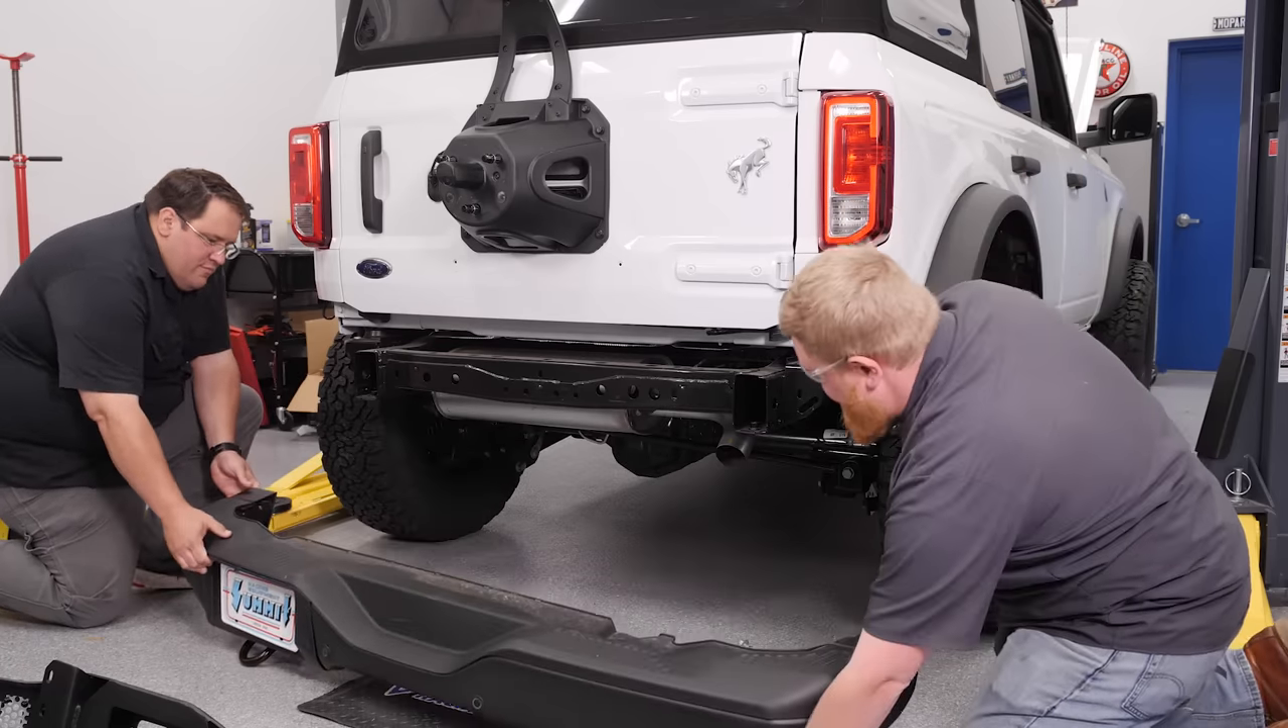Just like that, our factory bumper is removed.